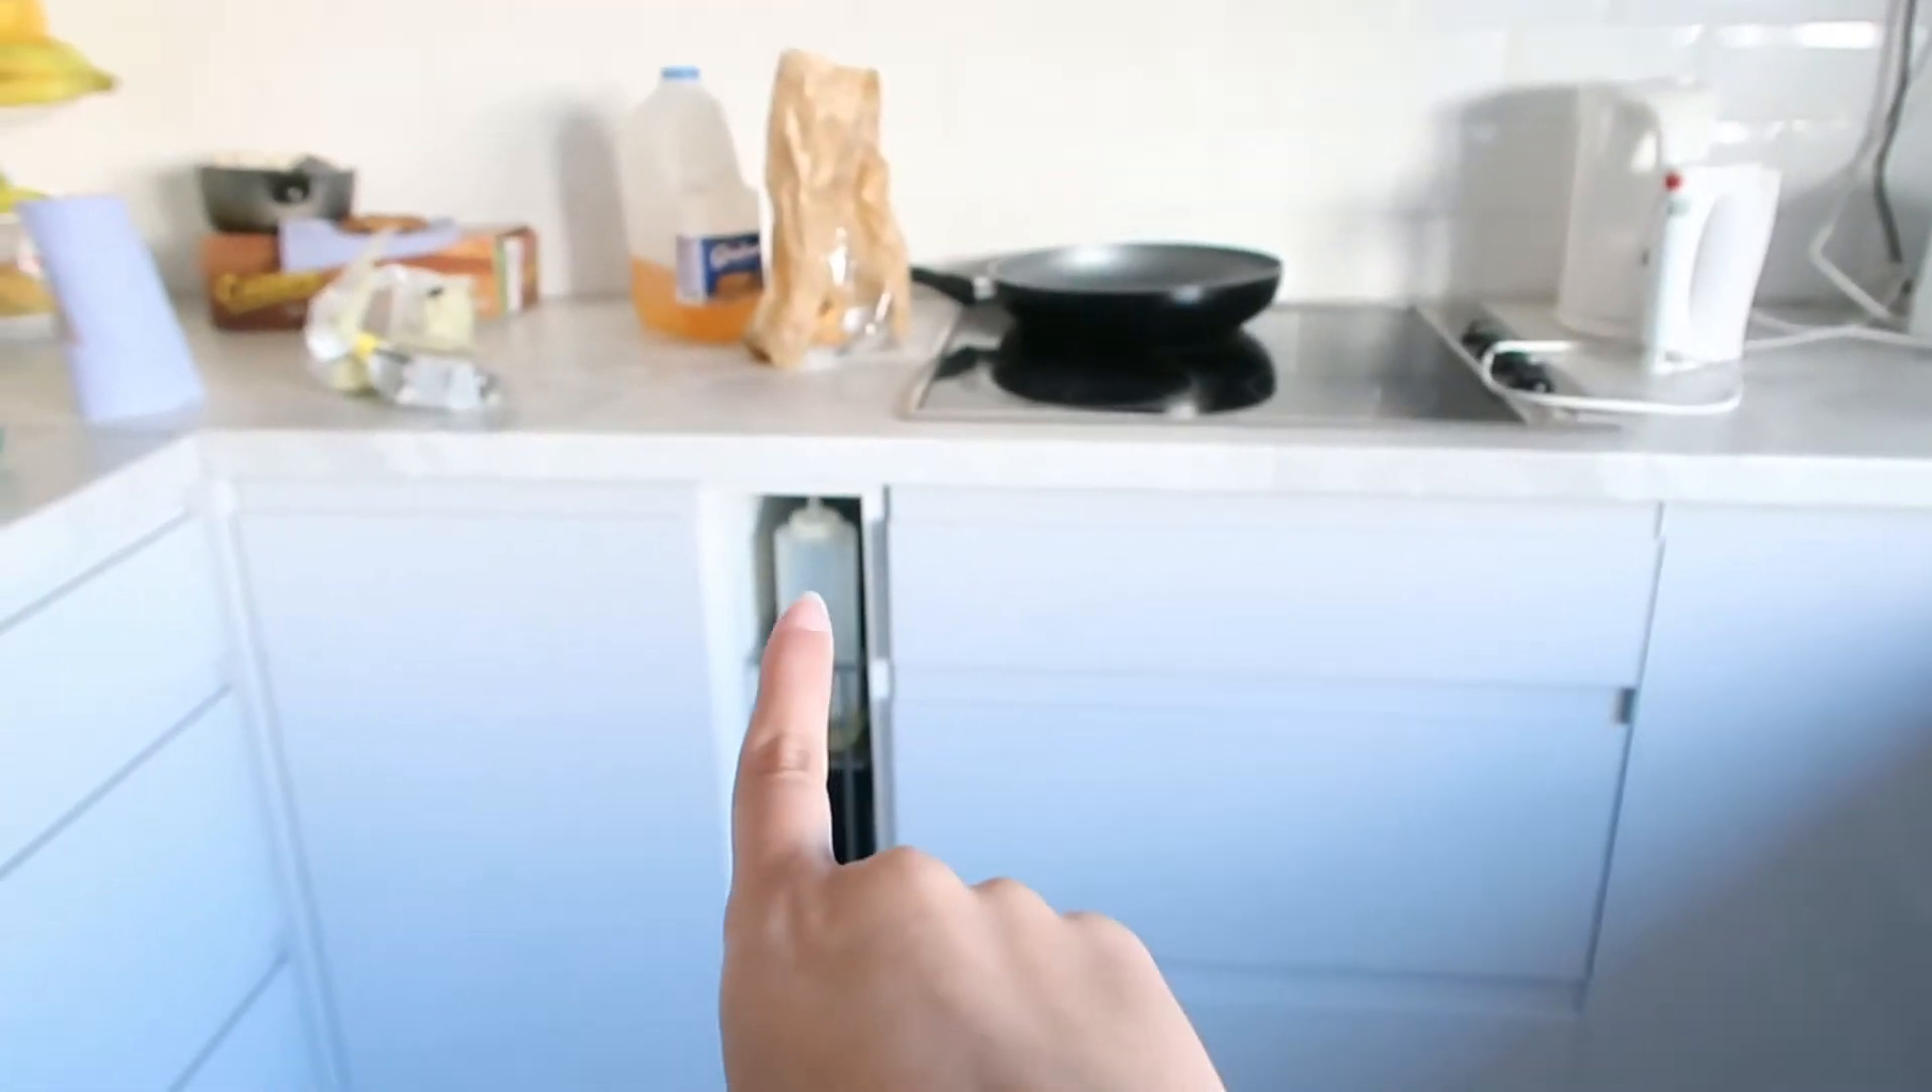A door is missing over there.